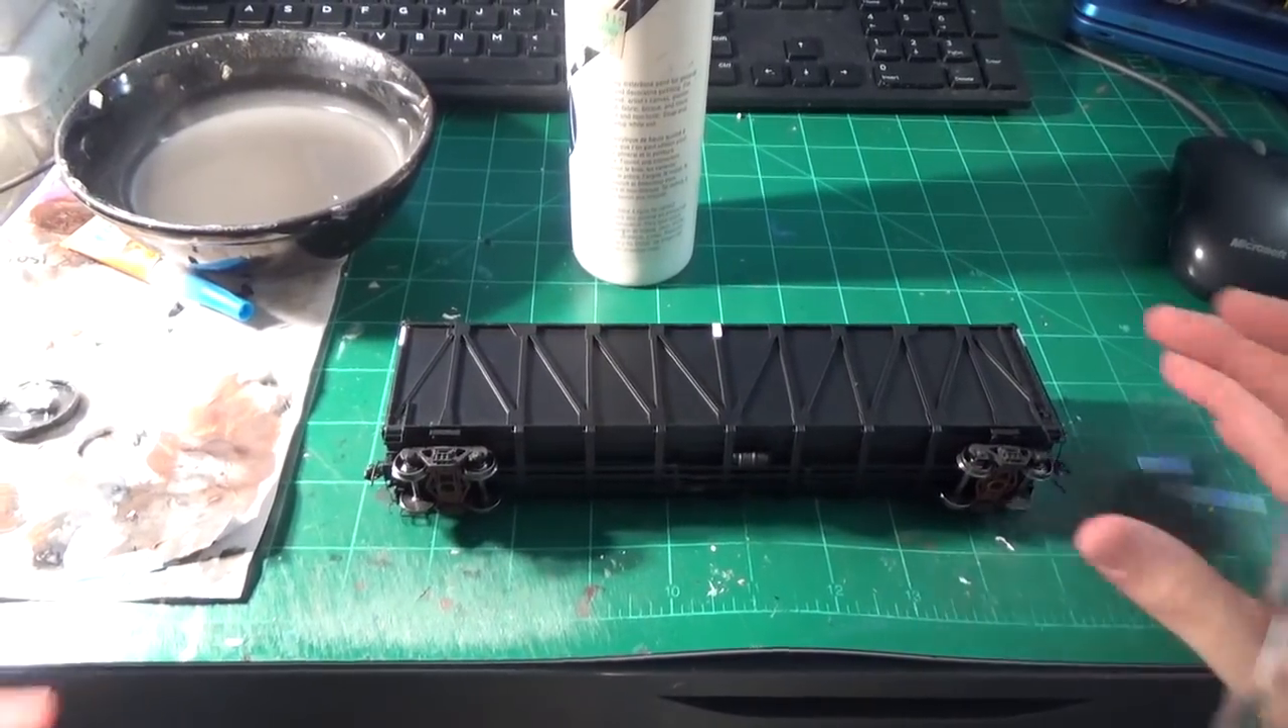You'll also notice I got the trucks reinstalled. I got those painted while I did the car body as well.